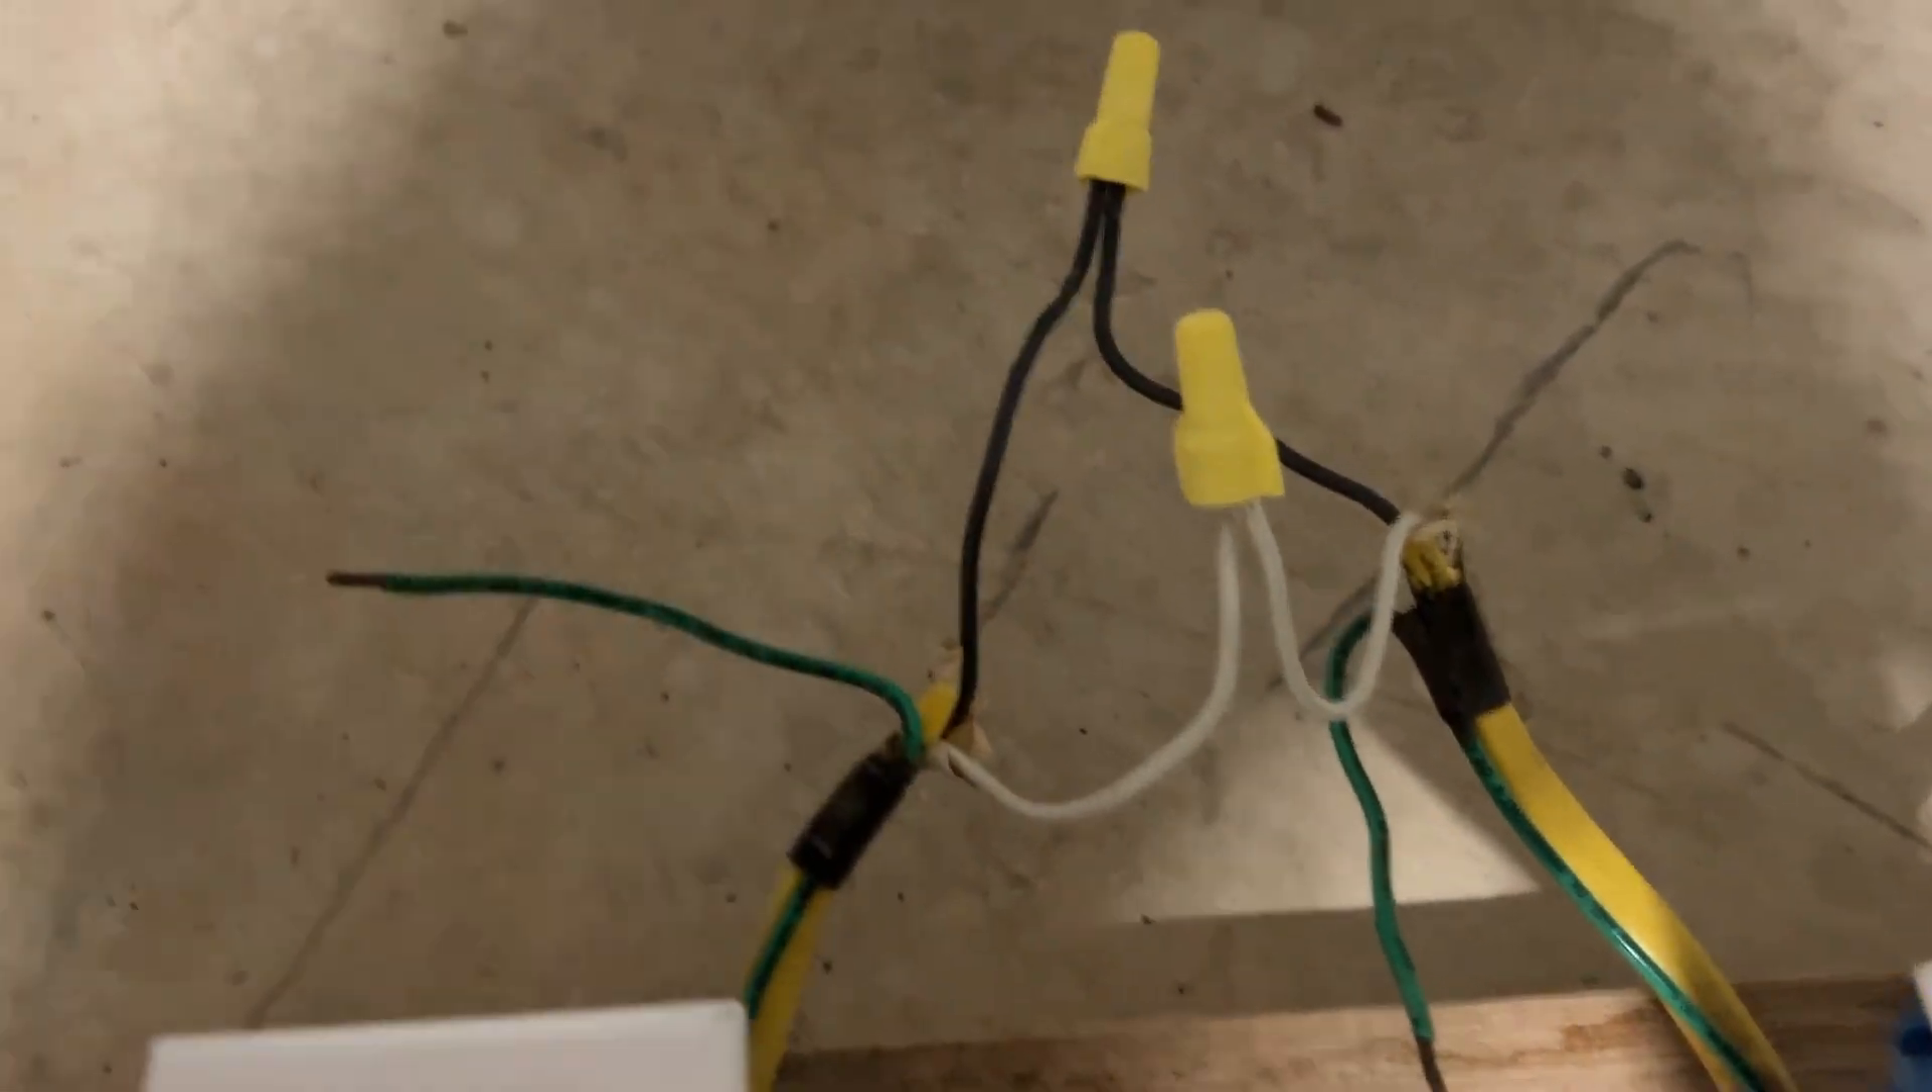You can see that the hot neutral wires are connected but the ground wire is not connected.